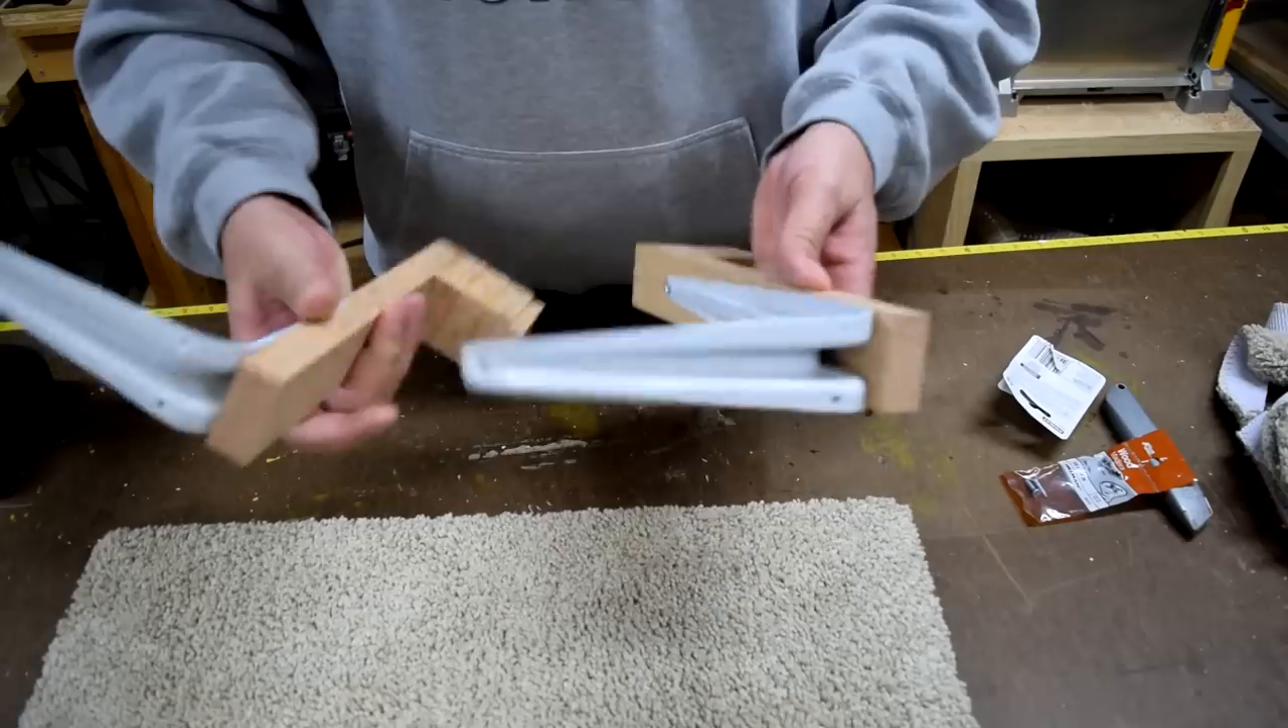Okay so I've got my angle brackets on both of my legs right here.